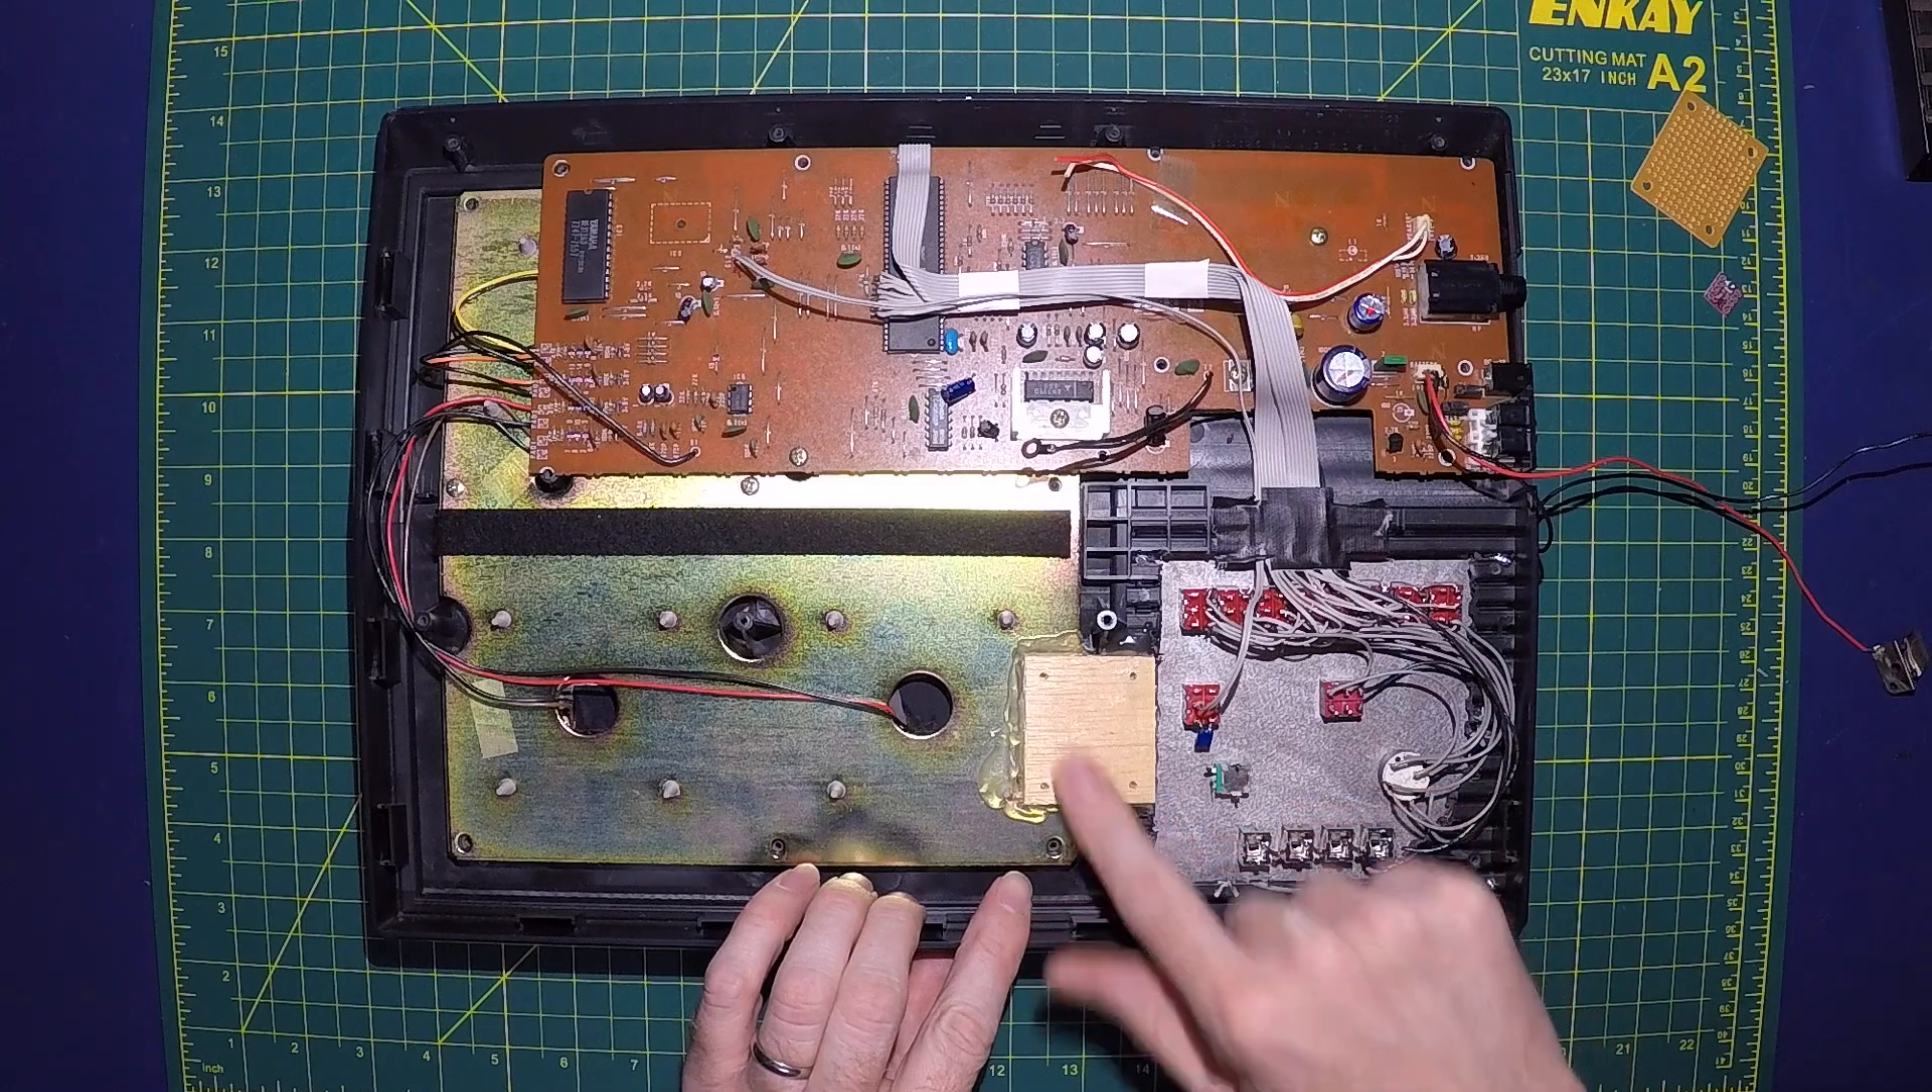And then I glued in this little board that I pre-drilled for my little circuit board here.